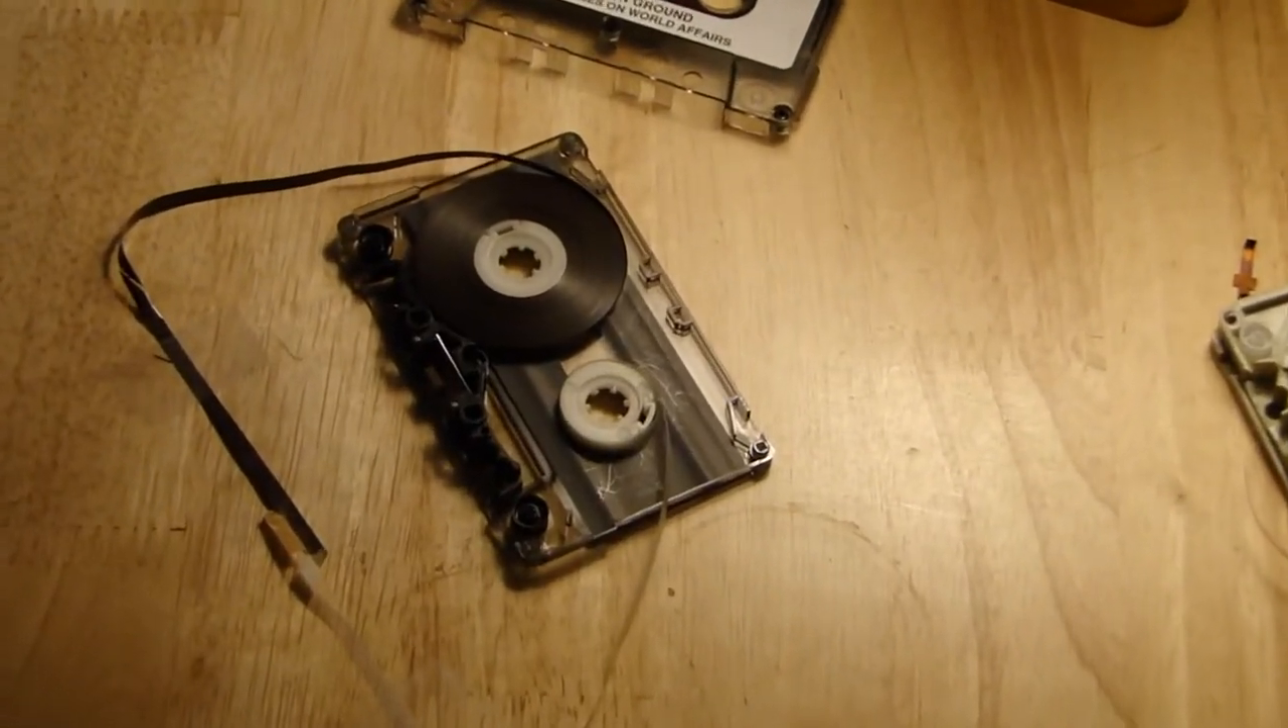So now what I have taken the reels and I've placed them on the new housing that we're going to be using.